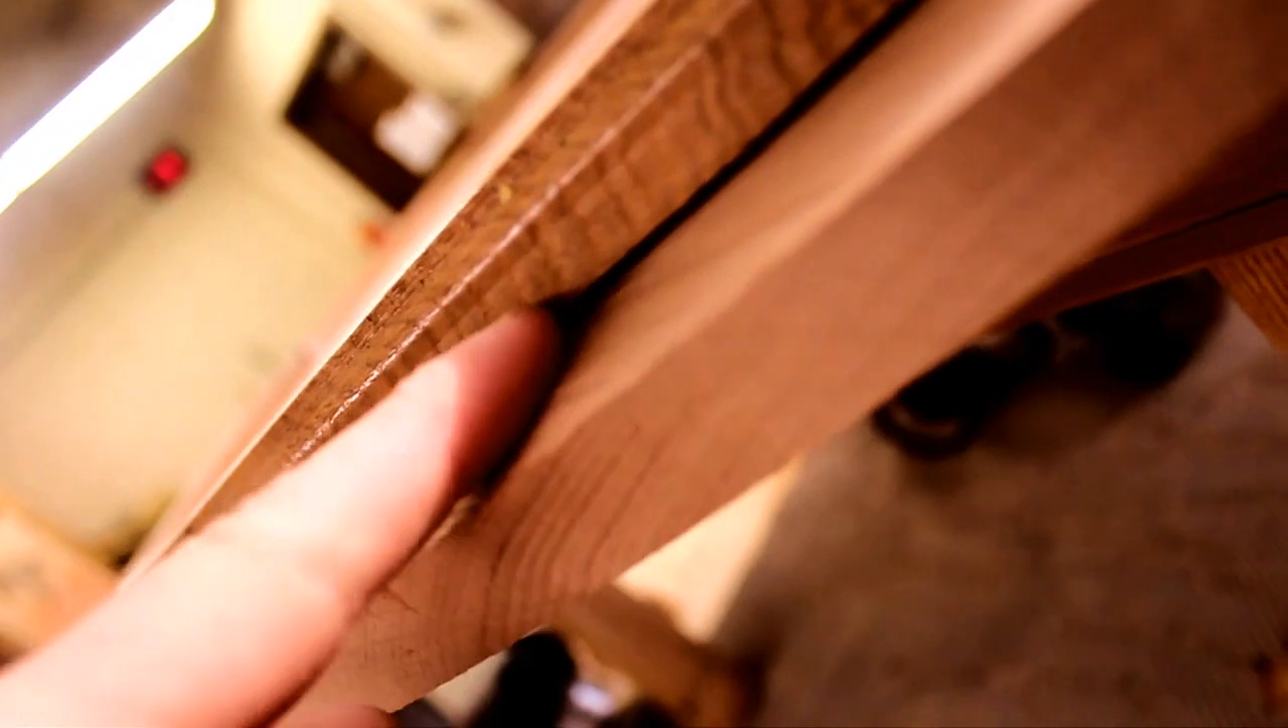One problem that we encountered was that when we attached our wings, they were kind of sagging down a little bit, leaving this big gap right here that was really noticeable.